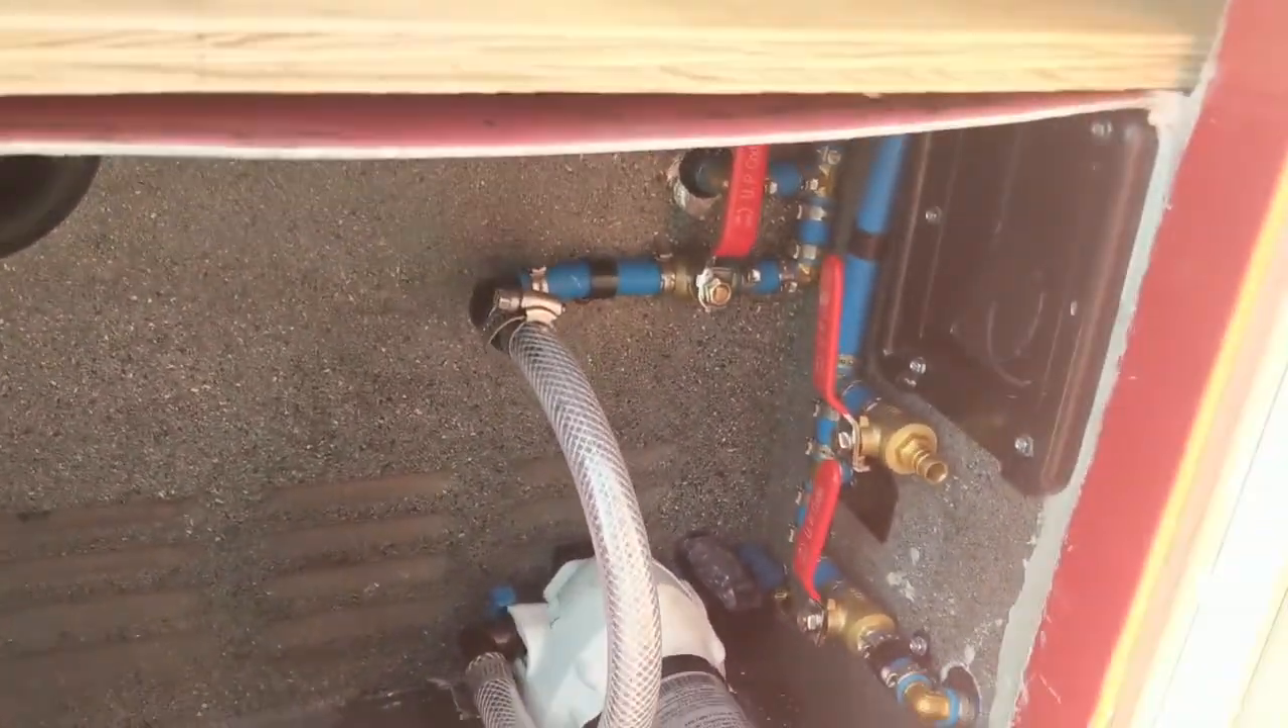I've got the reinforced vinyl tube installed.